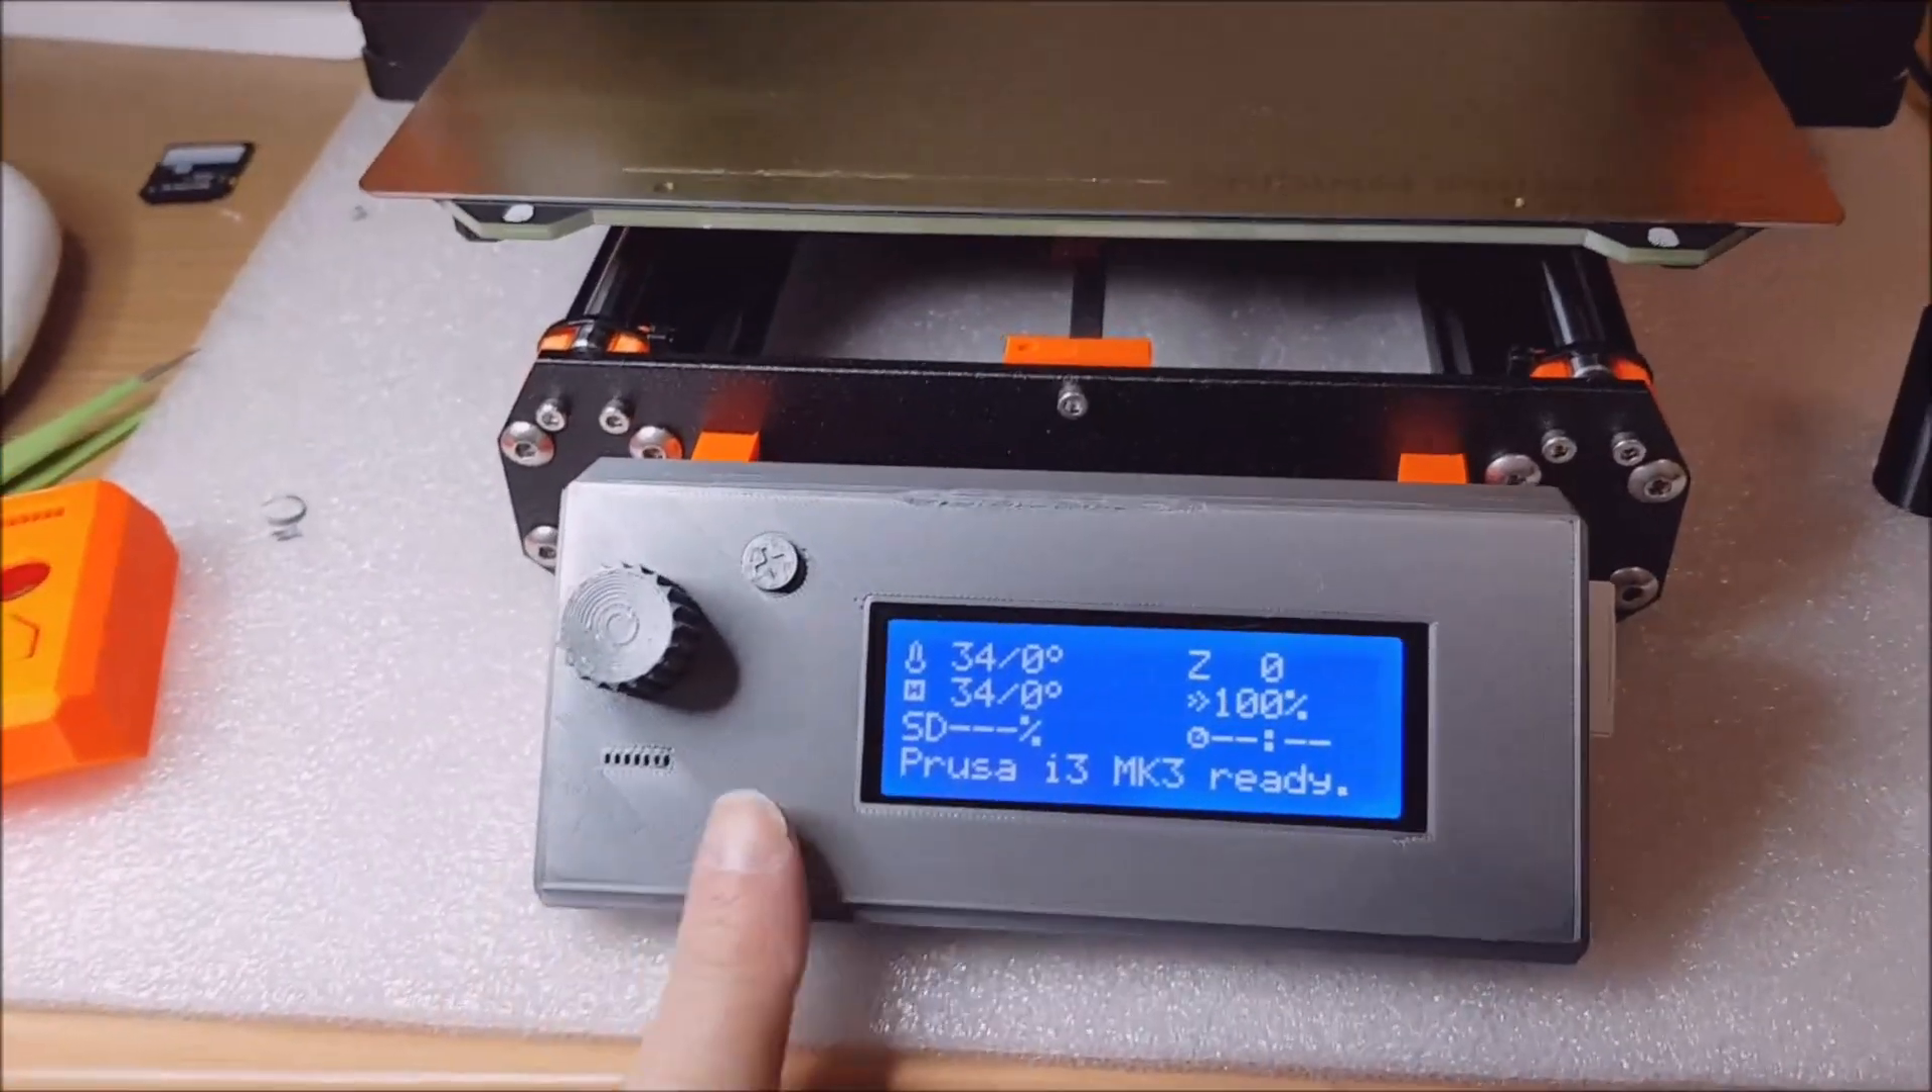Well as you can see I've got the new display cover printed out and in place.